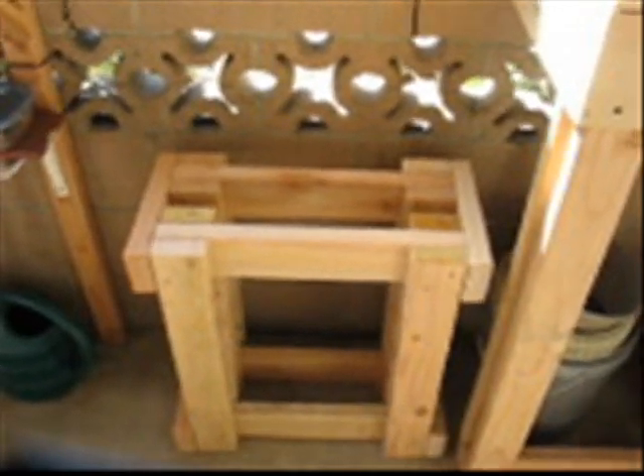There's the assembled base, except for the tabletop.